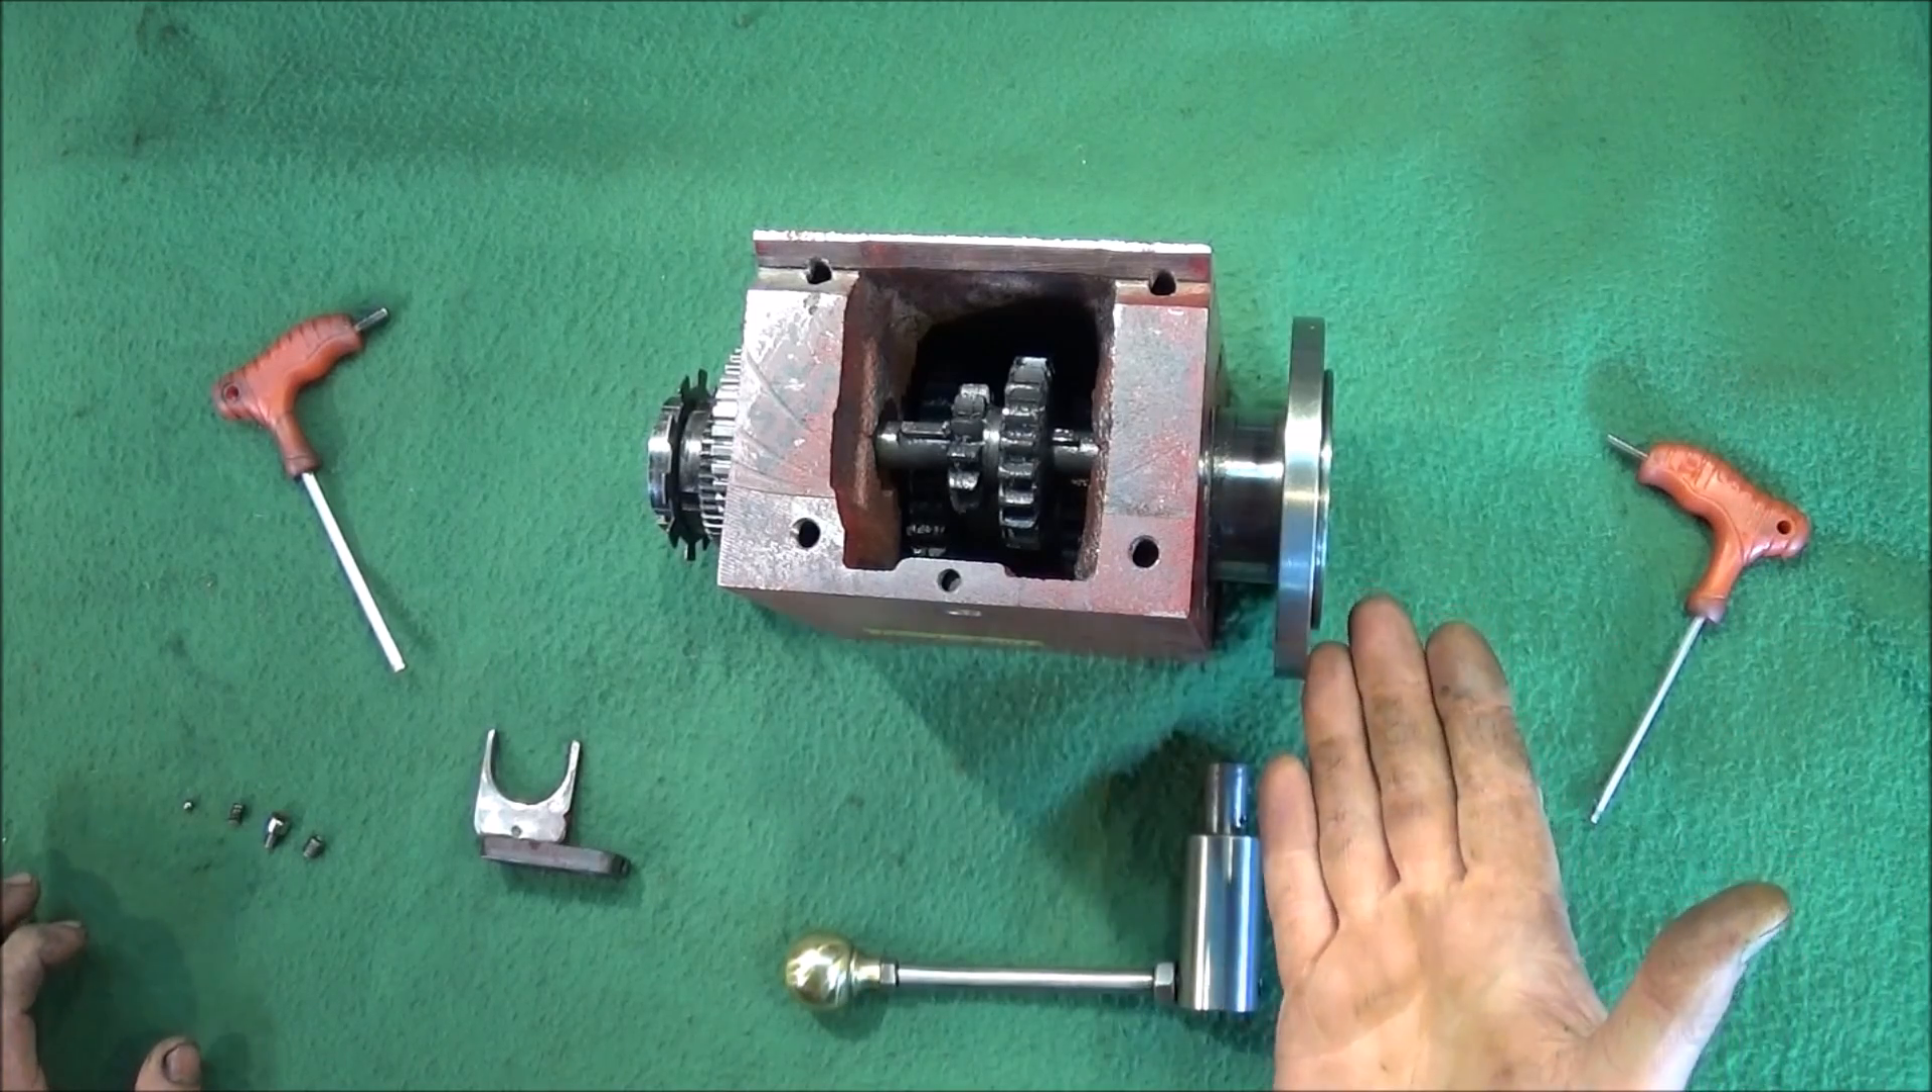So there's the spindle and all the gears back in the headstock.